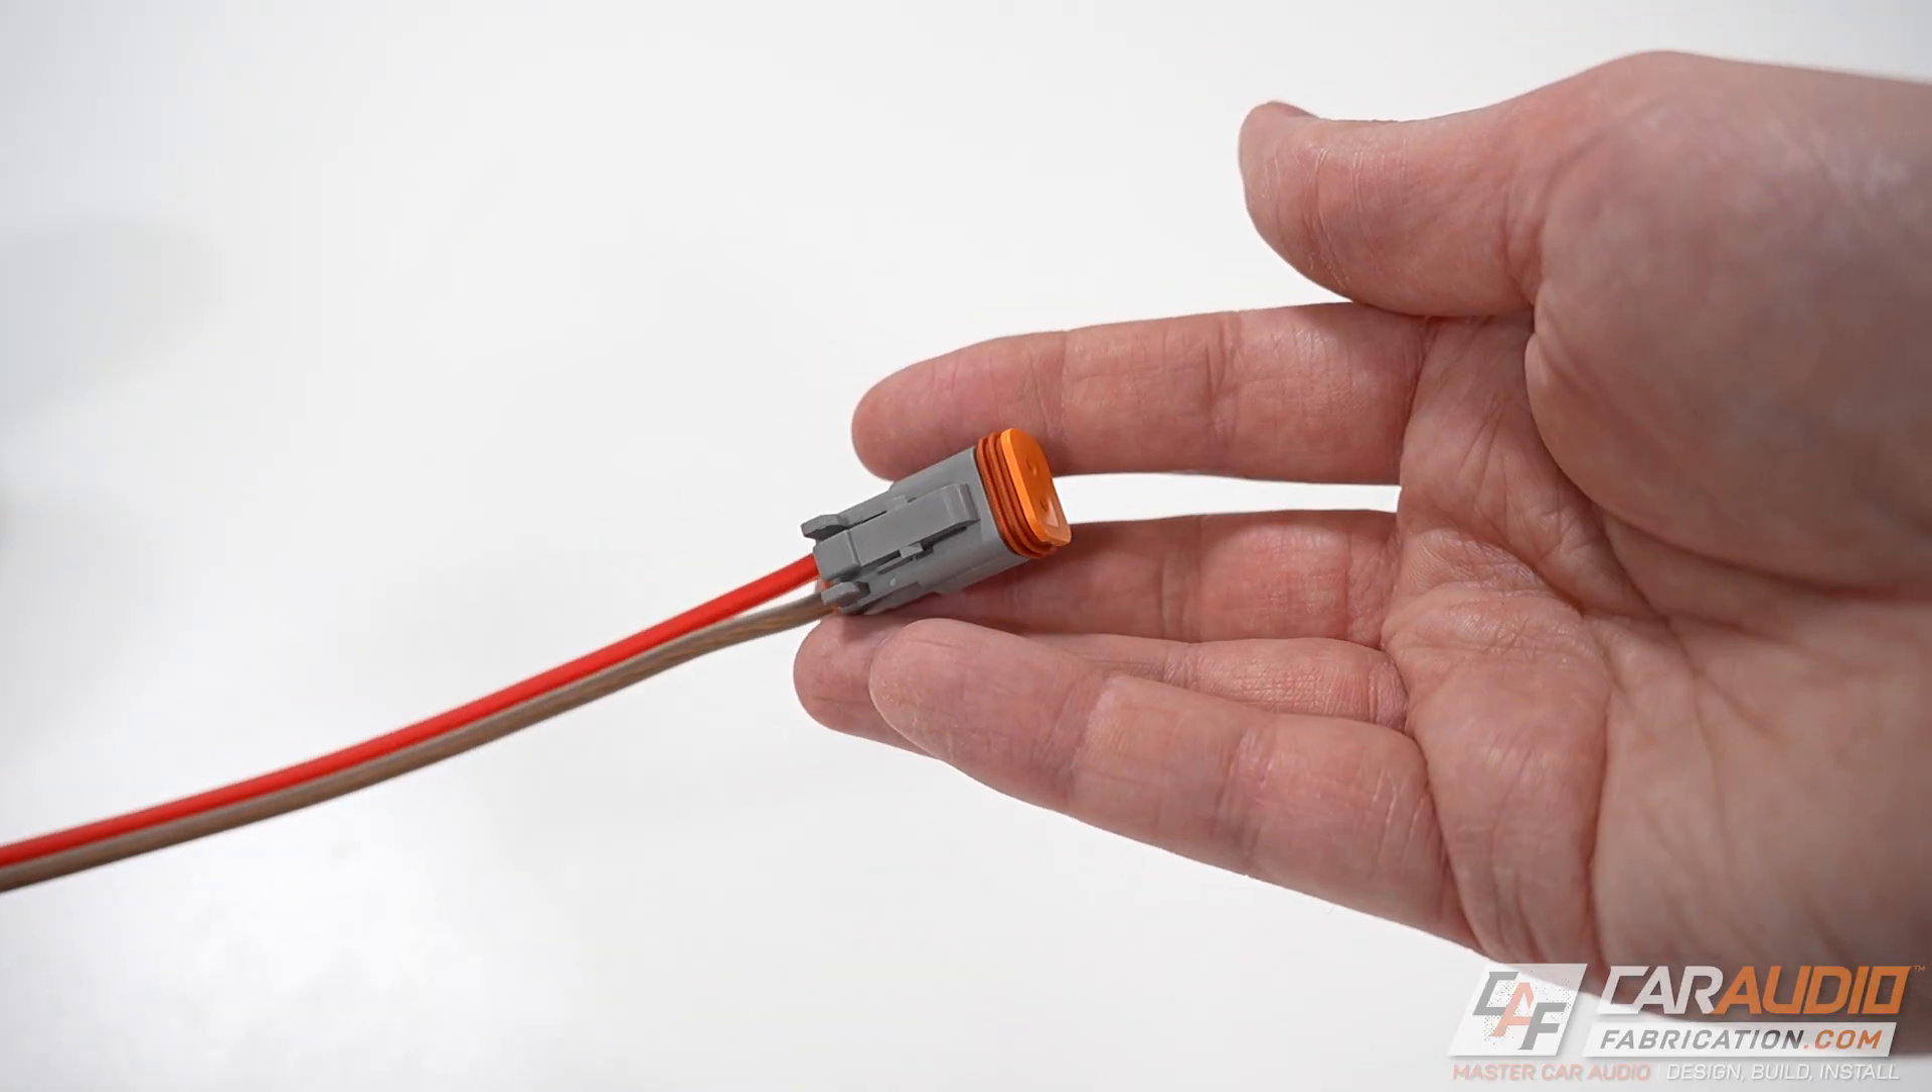So here we have it. The male side plug connector is now complete.